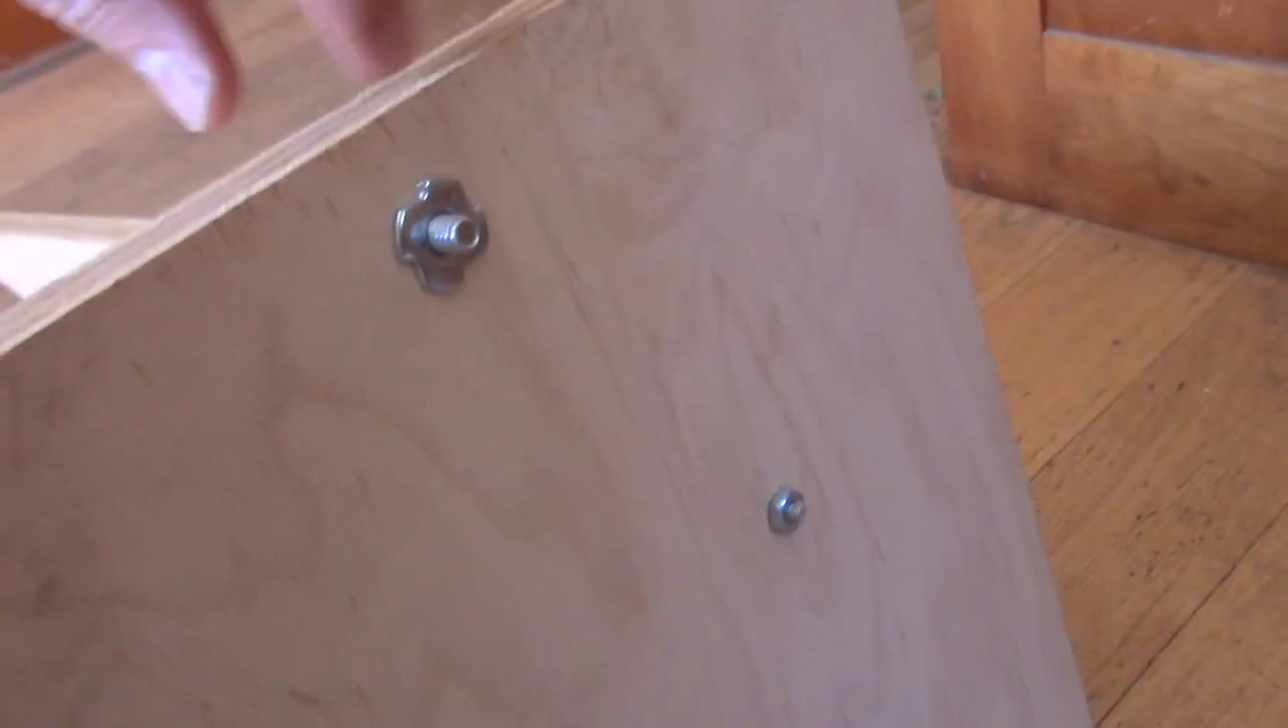On the bottom we have here some T-nuts and I drove those in from the bottom and then that gives you the adjustment up and down and you can level it on any surface.